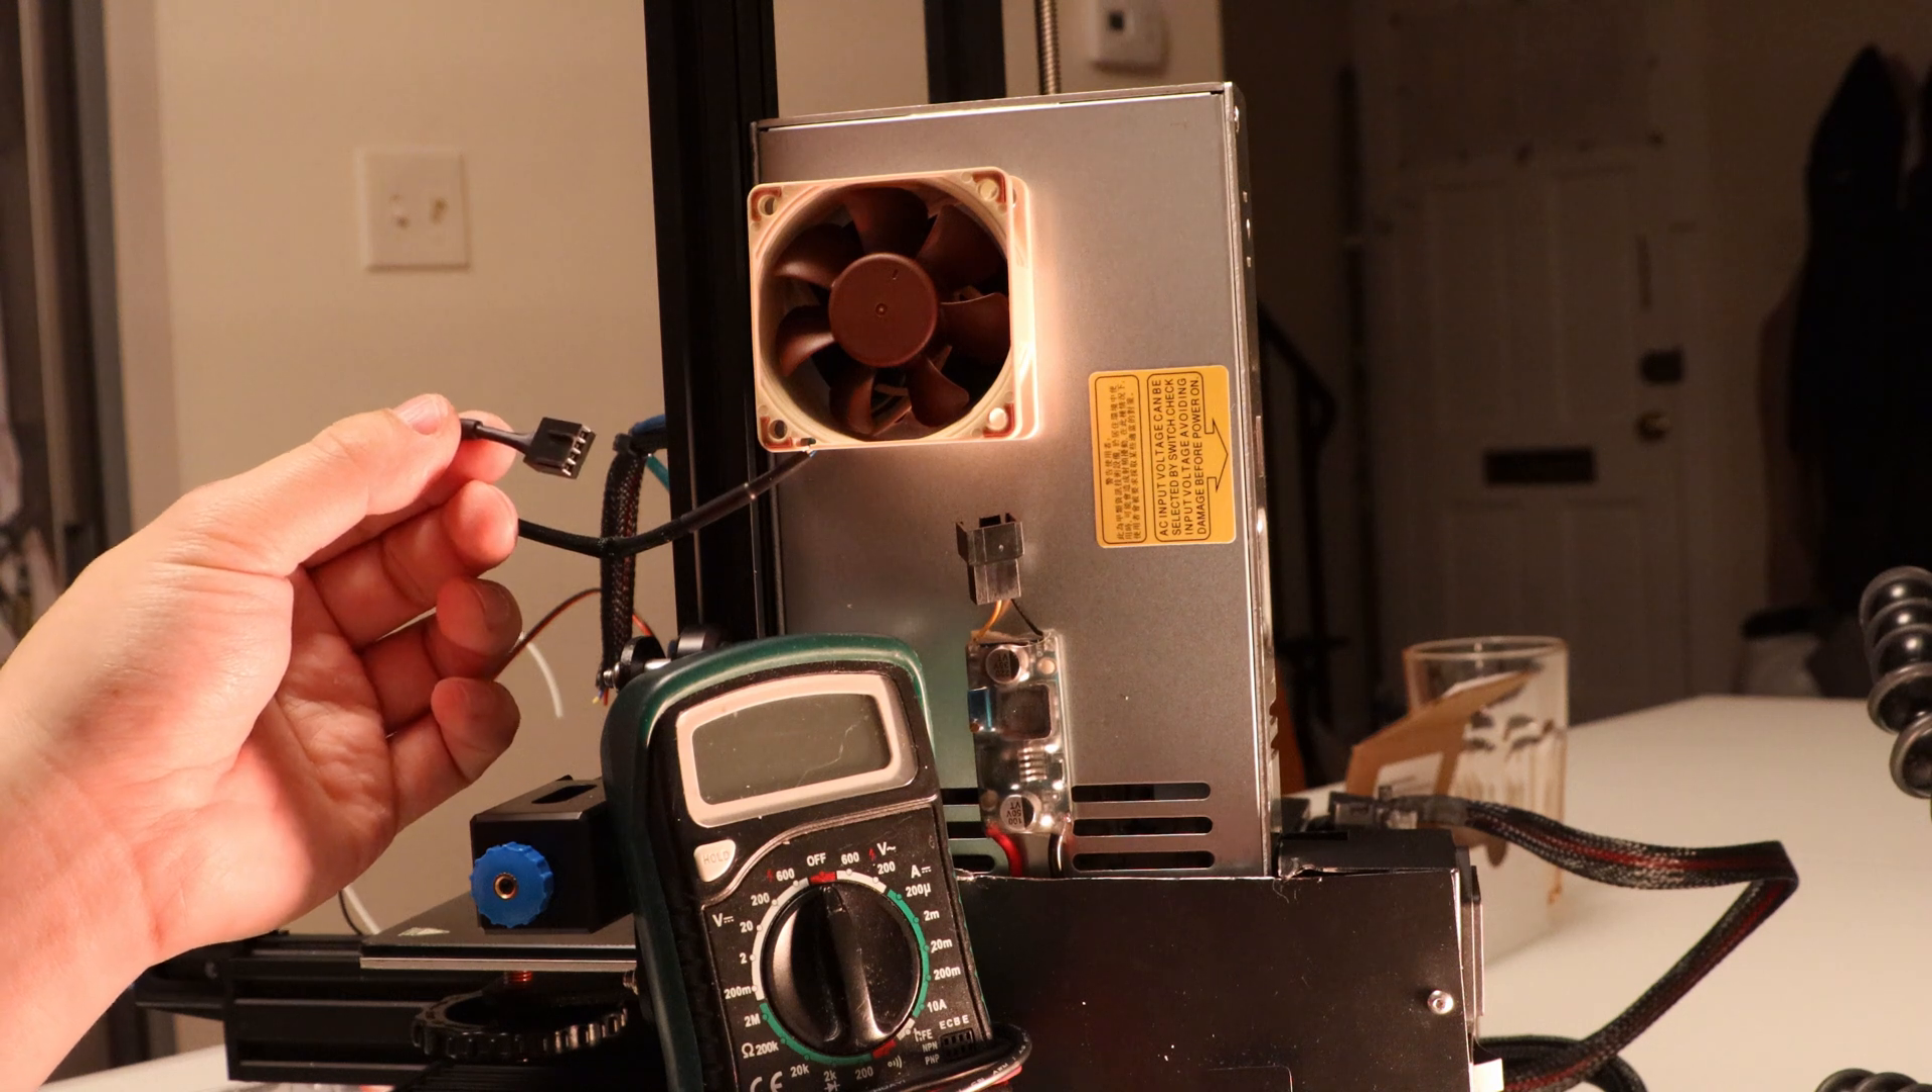So I just got this fan installed.